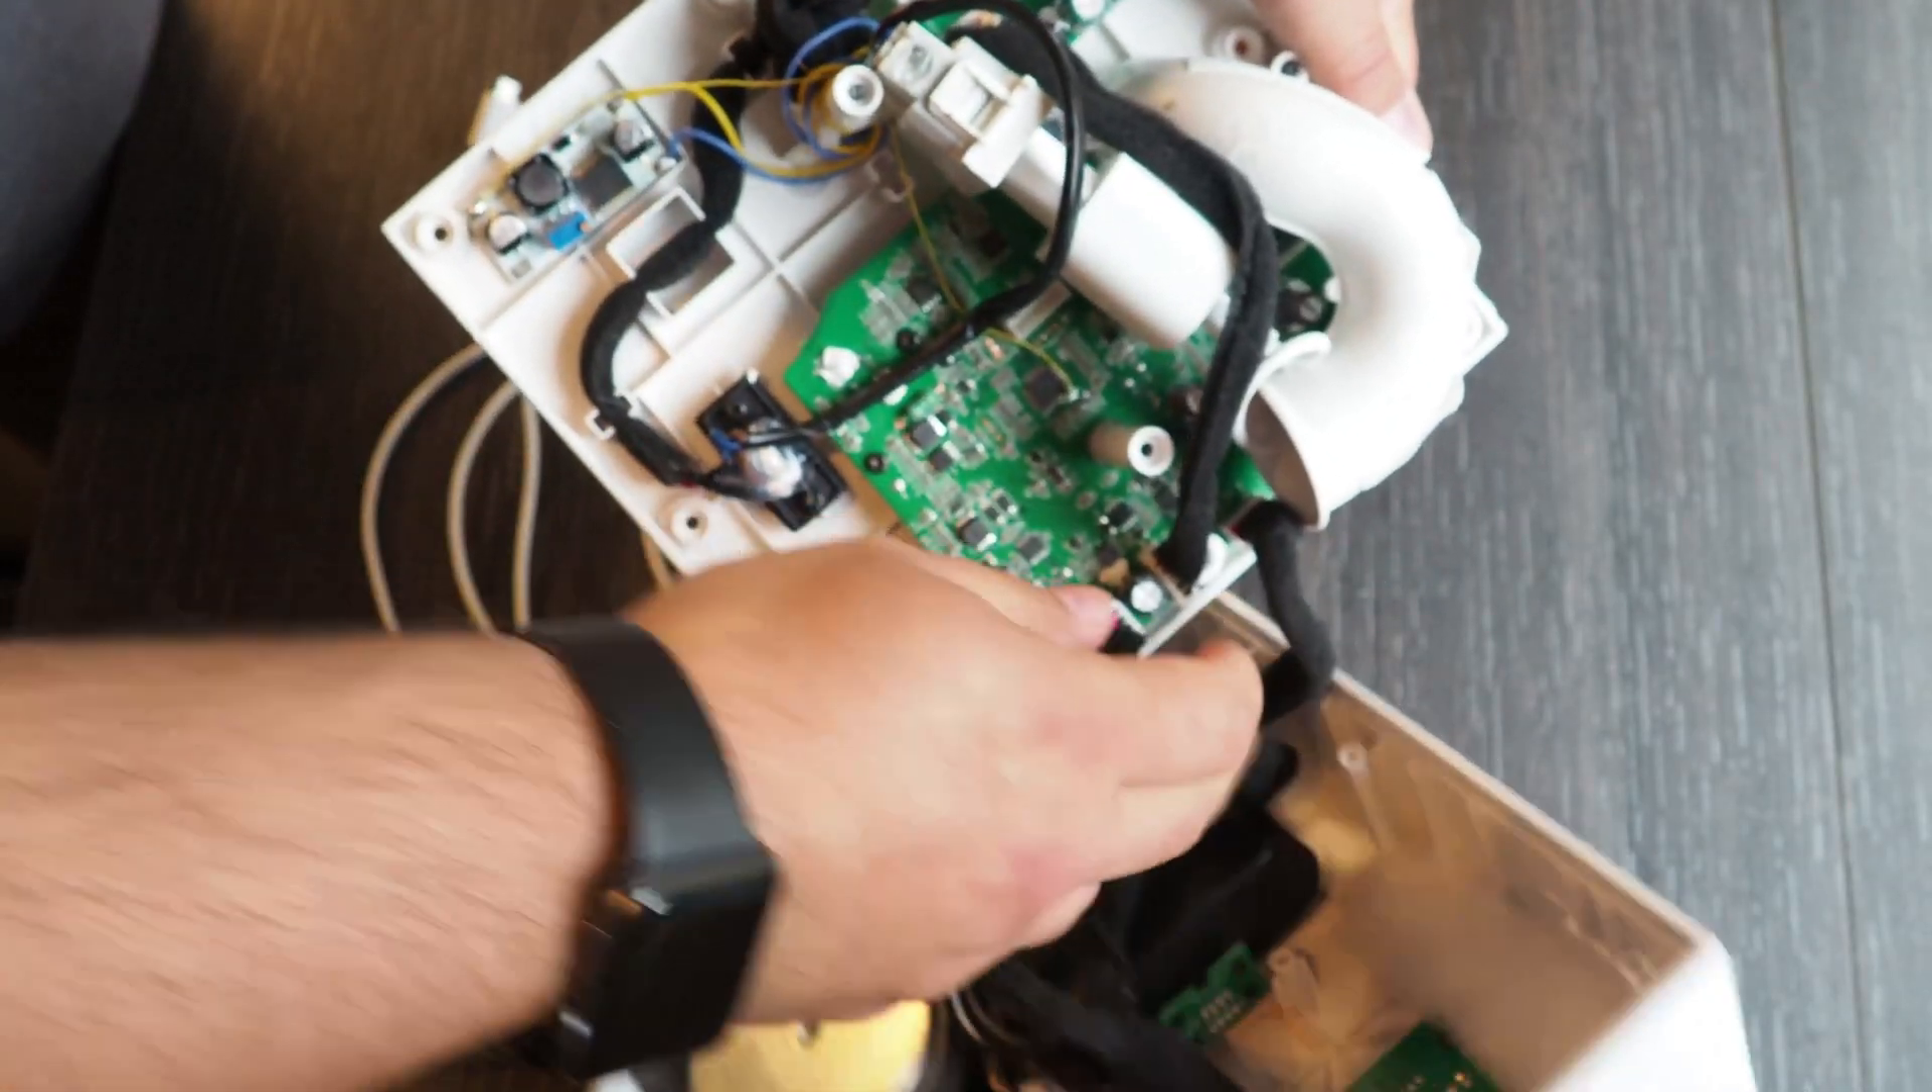And now we see that the complete enclosure is open.